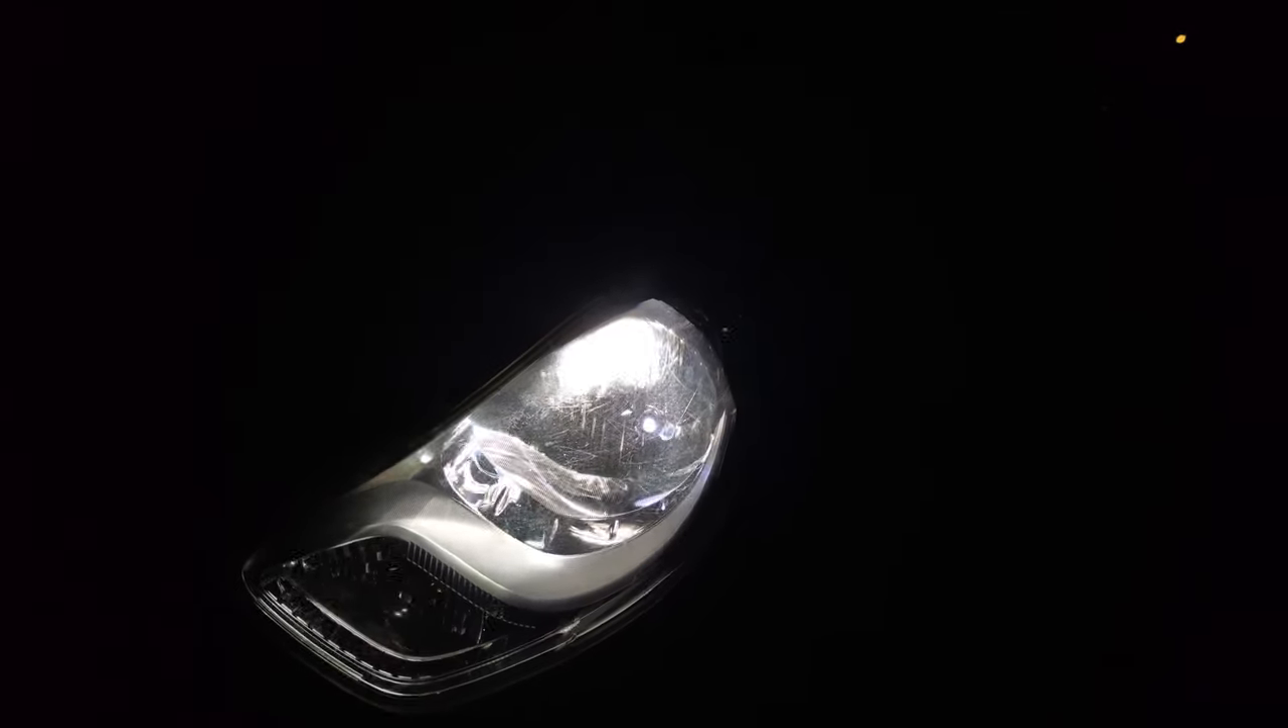तो ये हमारी गाड़ी में लाइट लग चुकी है आप देख सकते हैं।